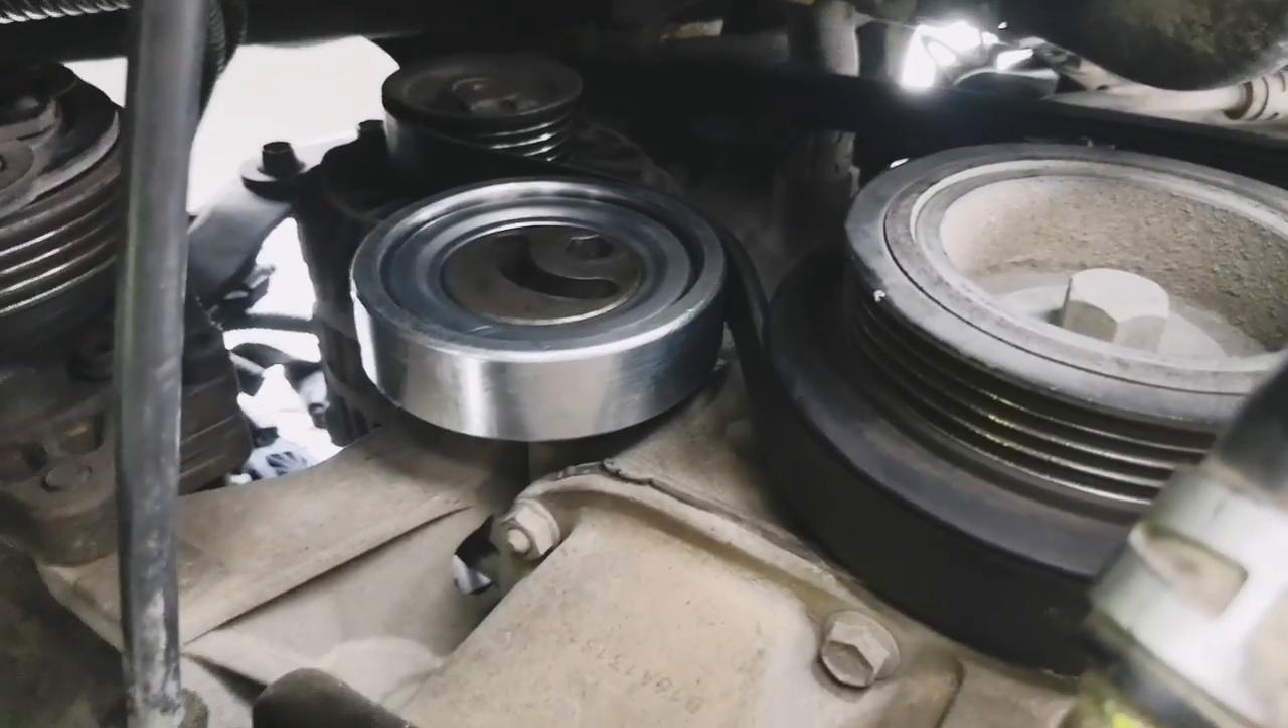Ayan nga, nilagay na natin yung ating tensioner bearing.